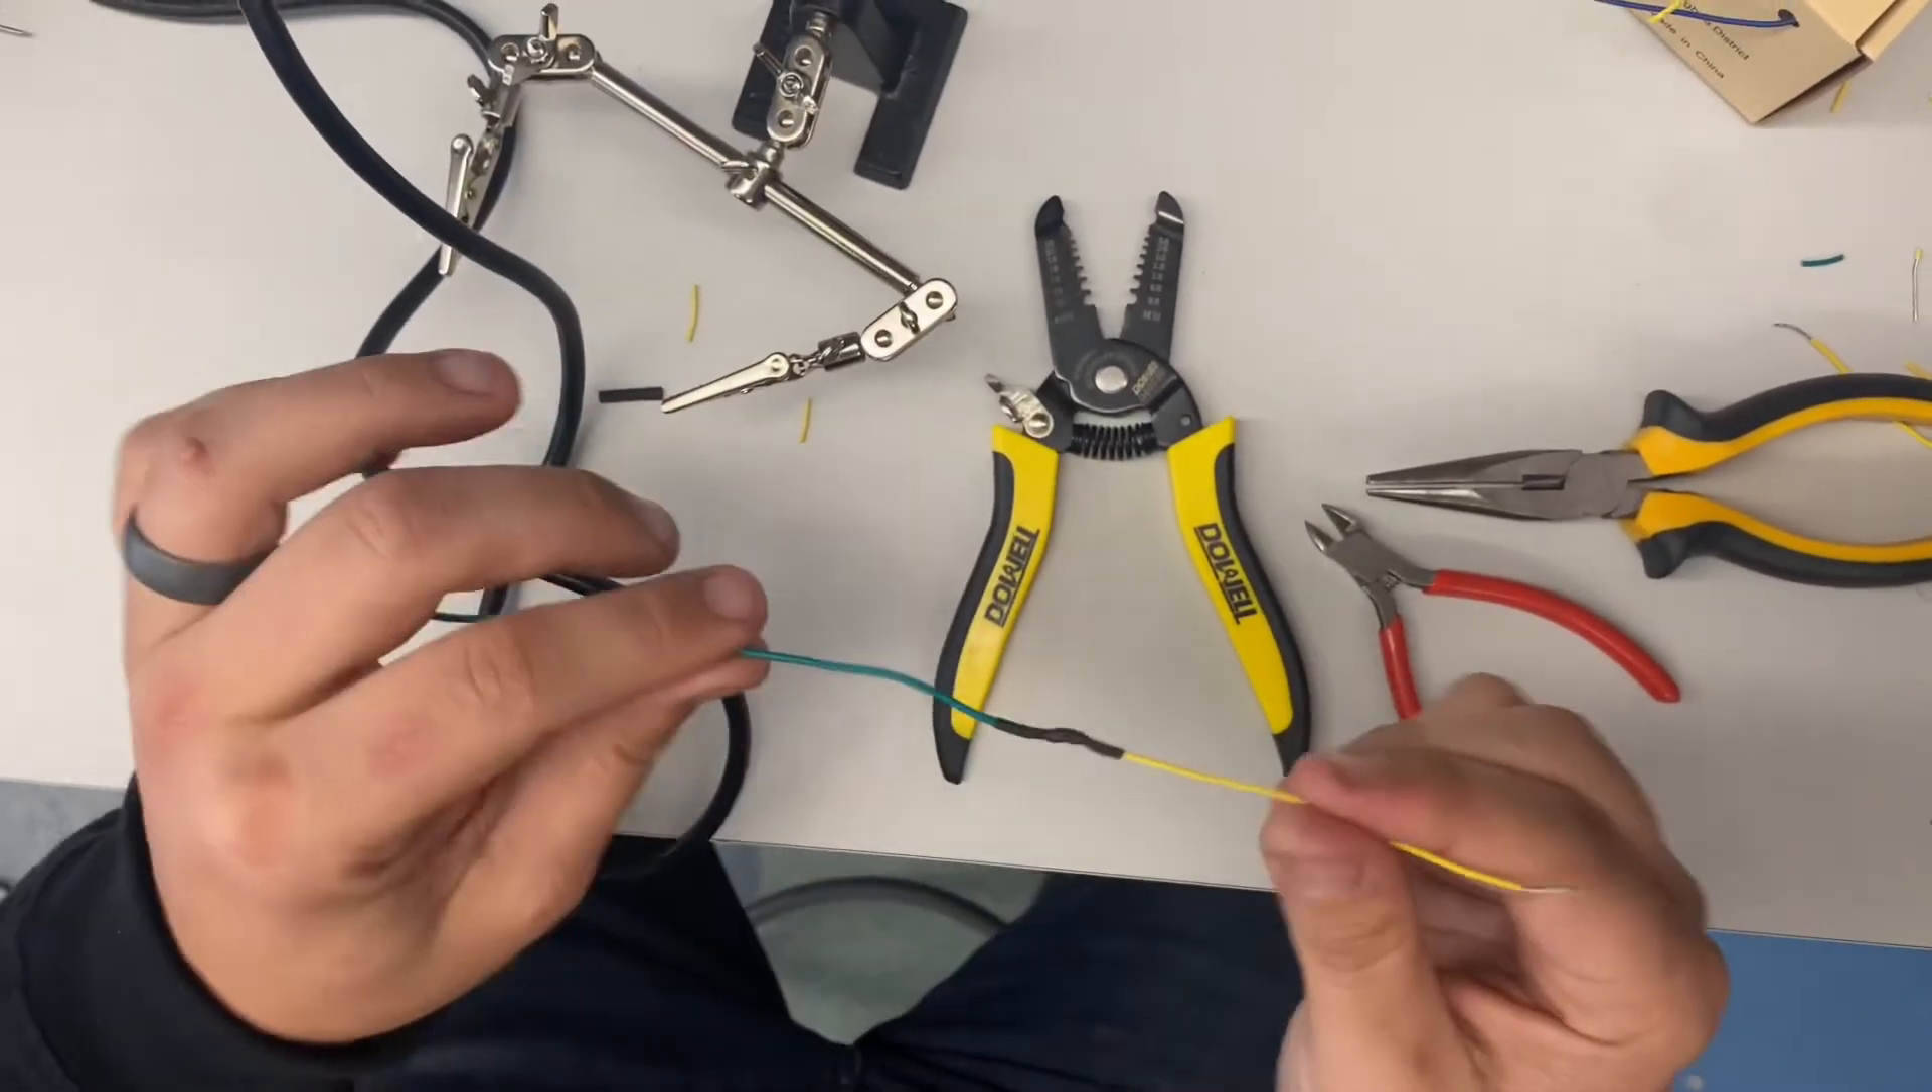Now we have our solid gauge wire to our braided wire here and it's all connected and protected with a little bit of shrink tubing here.